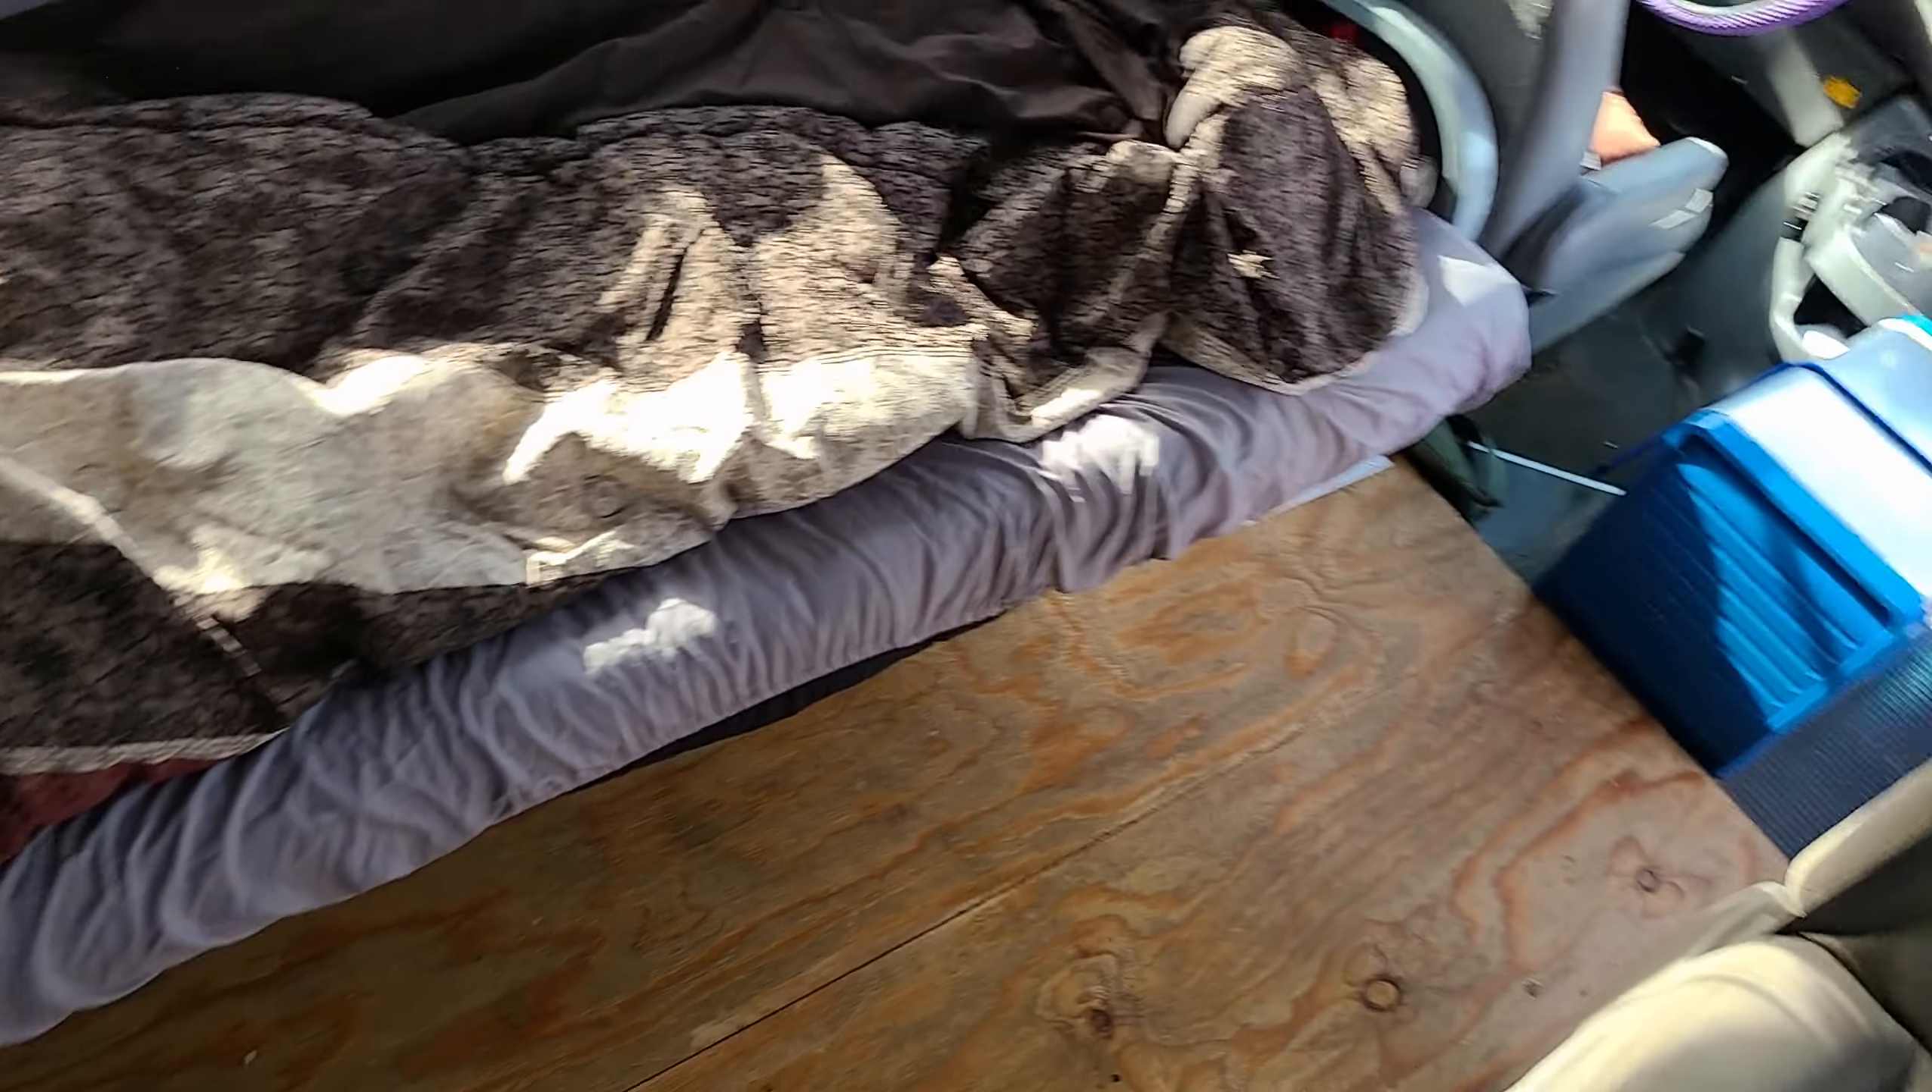Uh just and as you can see my floors aren't covered yet still just bare plywood but it was good enough for the trip.